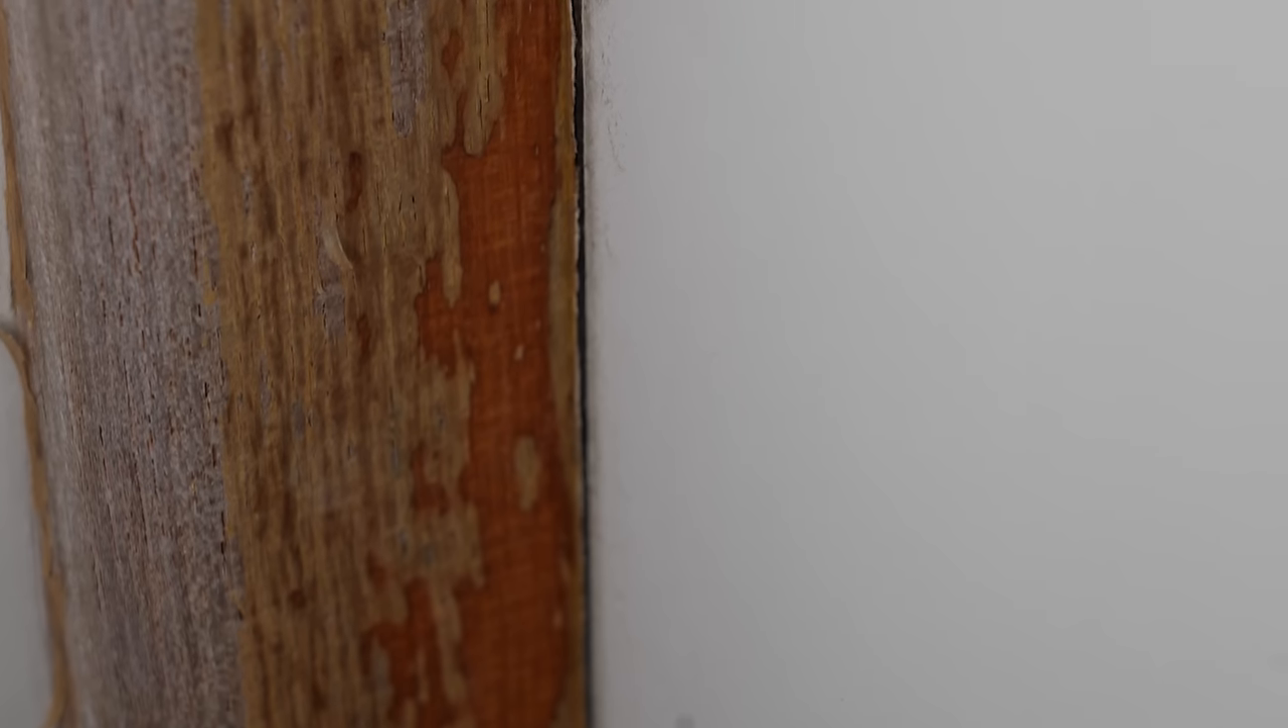There's a little bit of a gap here, a little tiny crack between the trim and the bulkhead itself.